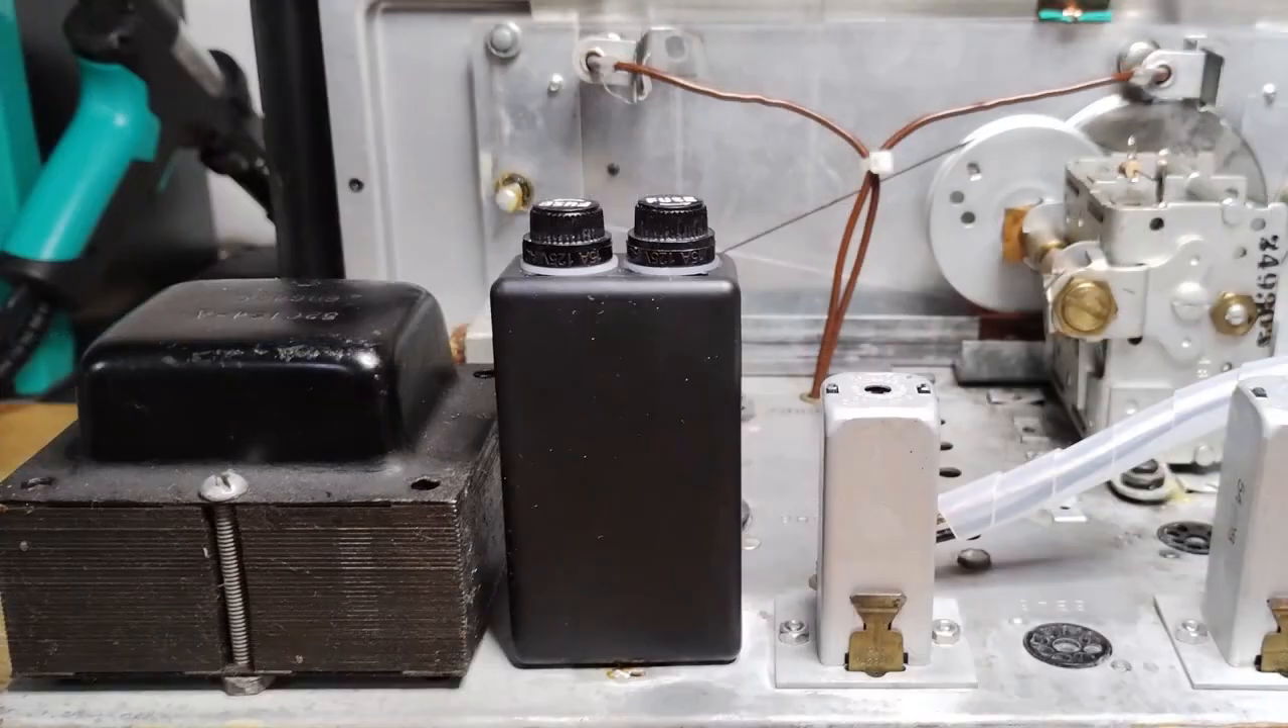To avoid ruining the chassis, the fuses have been put in a small plastic box that has been installed in place of the old electrolytic capacitor can already decommissioned.